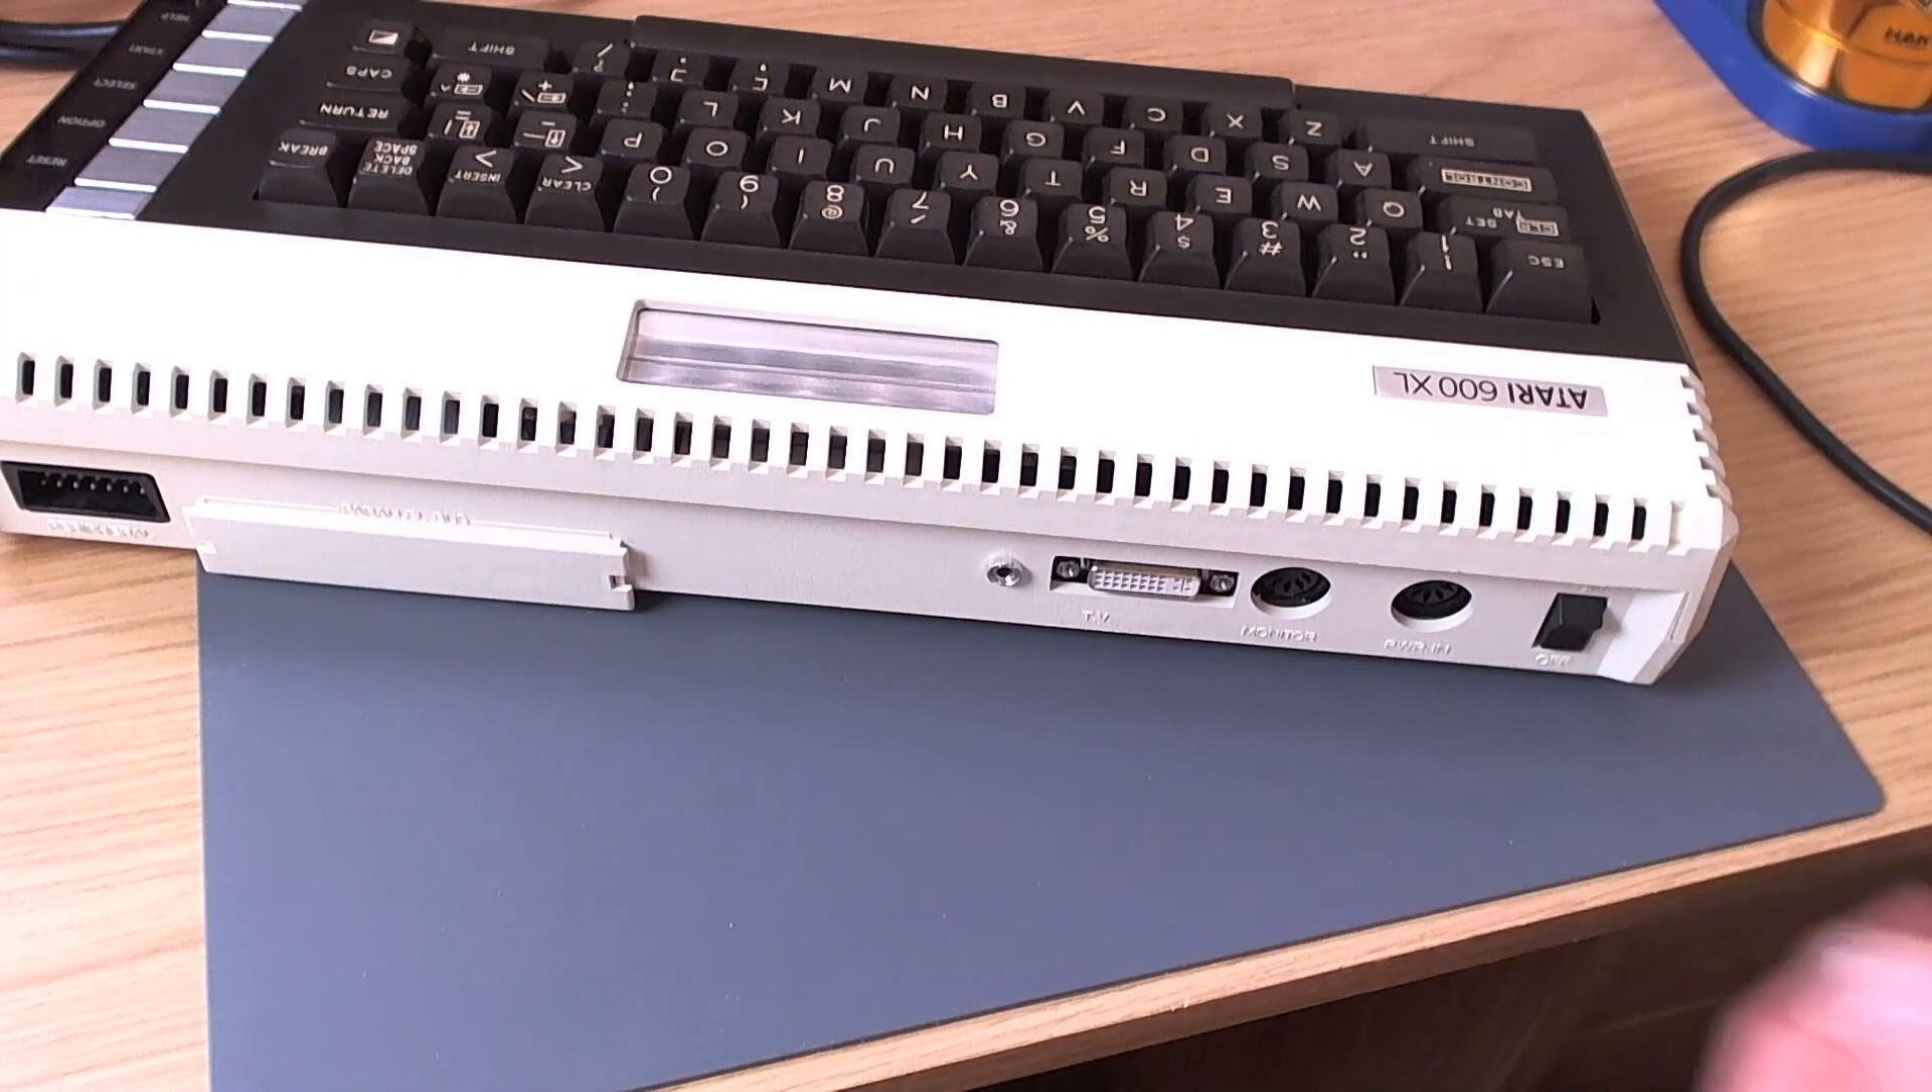Here's a look at the back of the machine fully assembled.